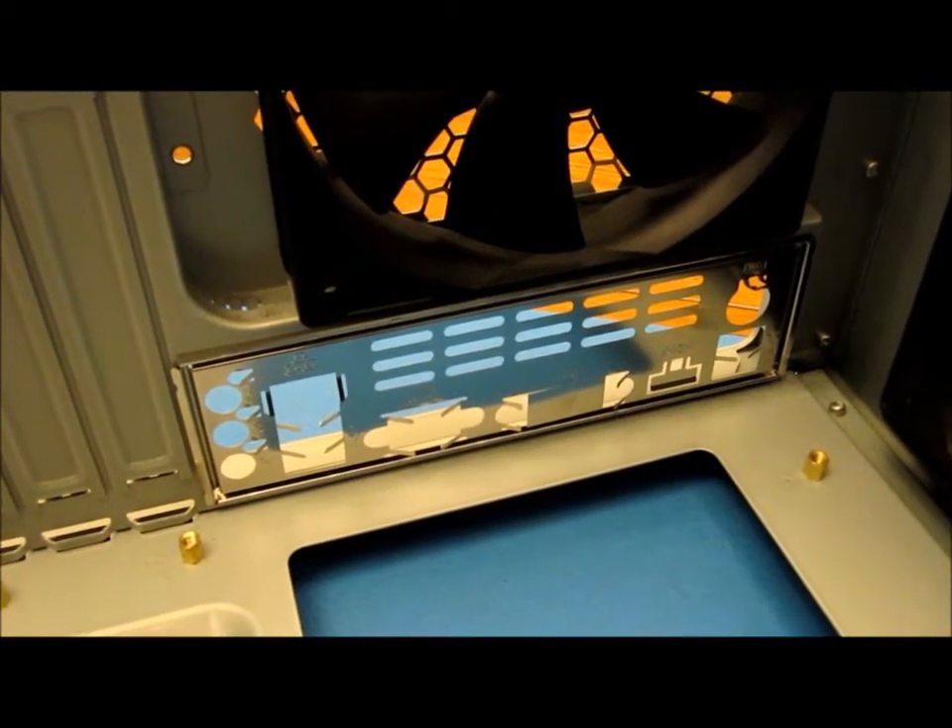And there is the back plate installed.